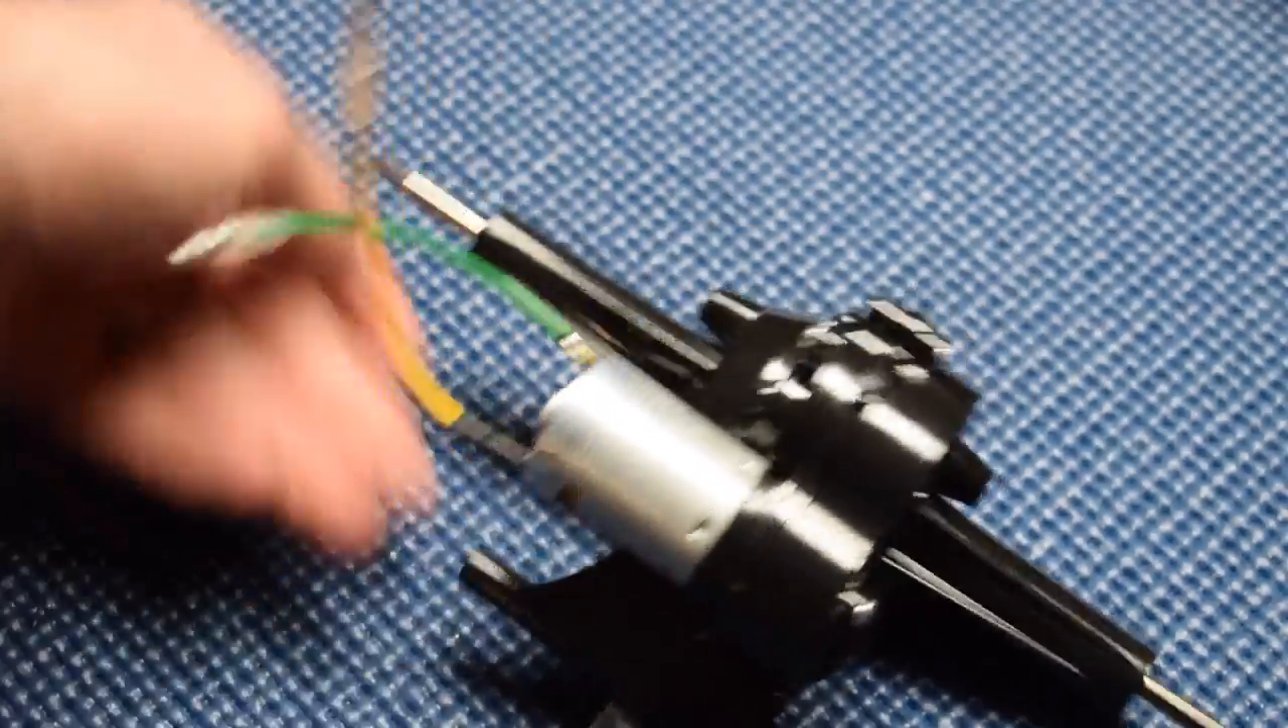We've also got the motor mounted as well.